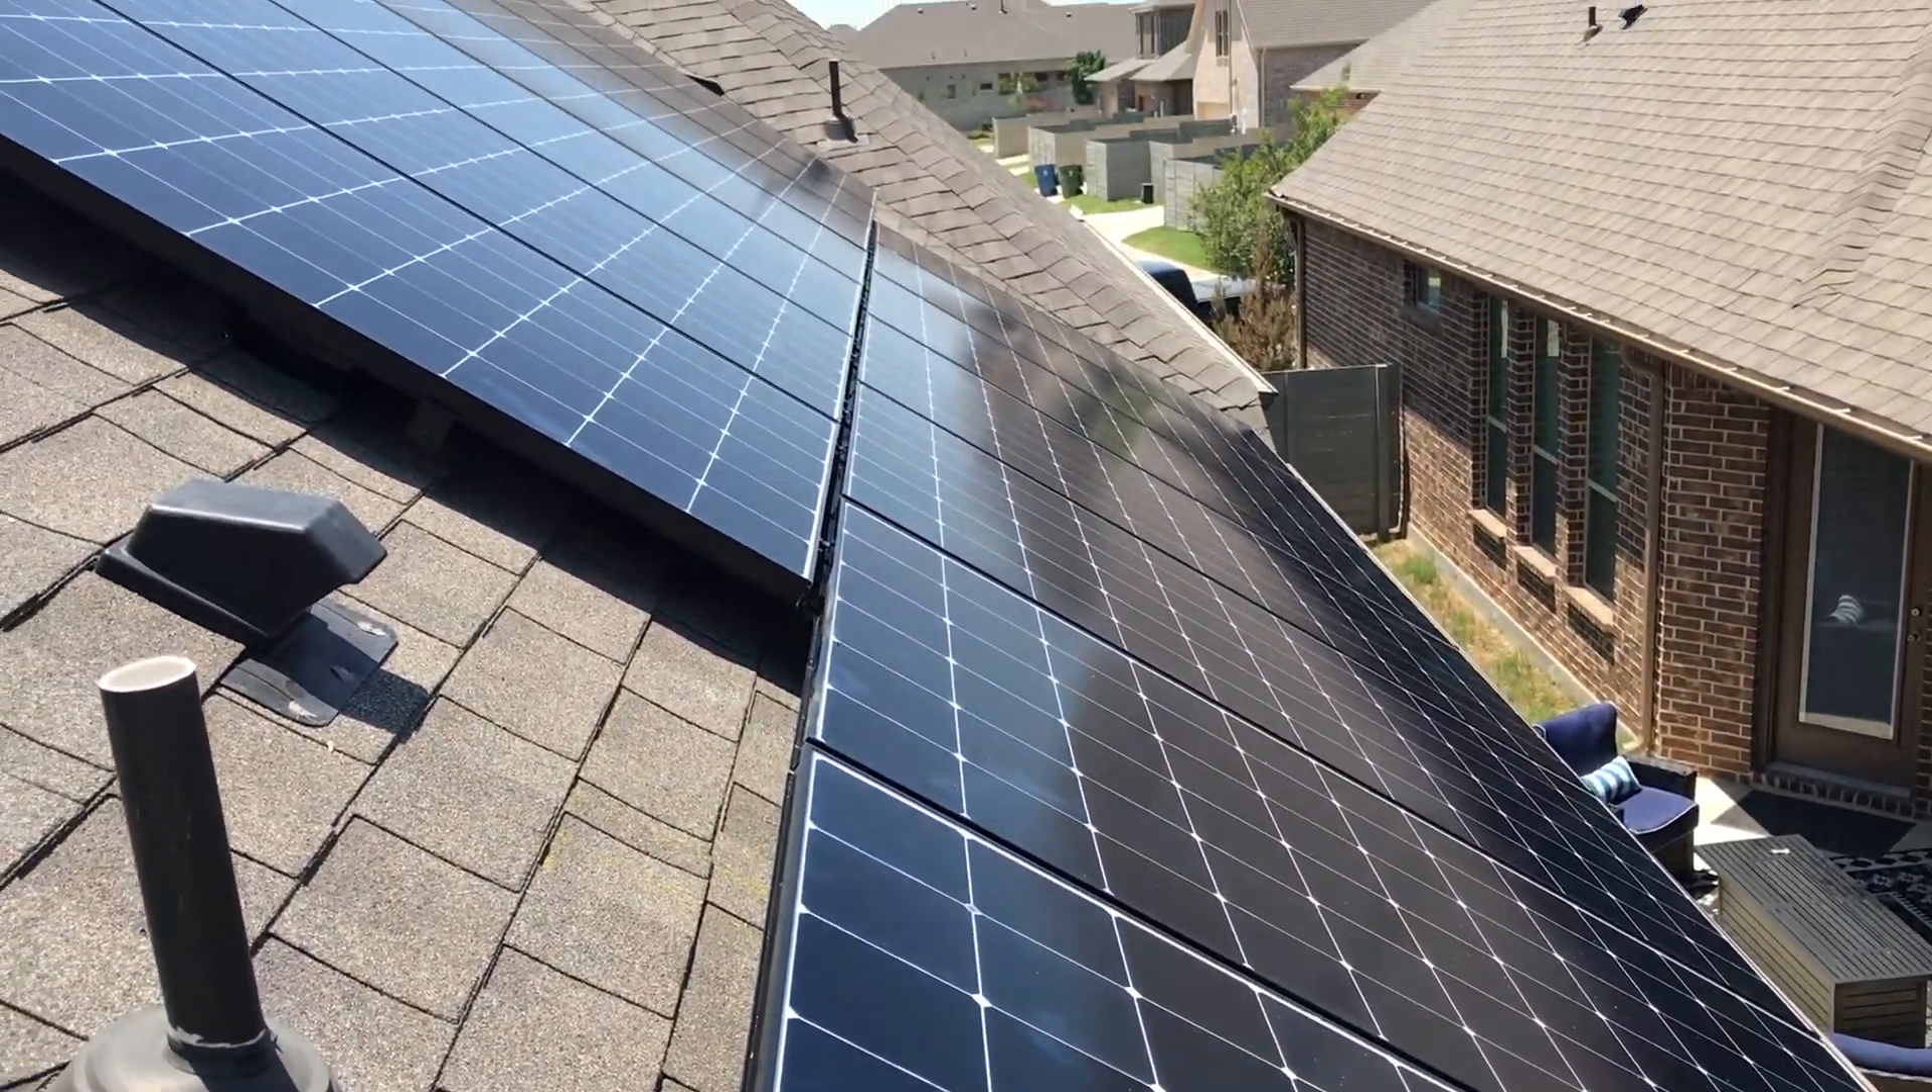And here we are with all the solar panels completely installed on the roof.